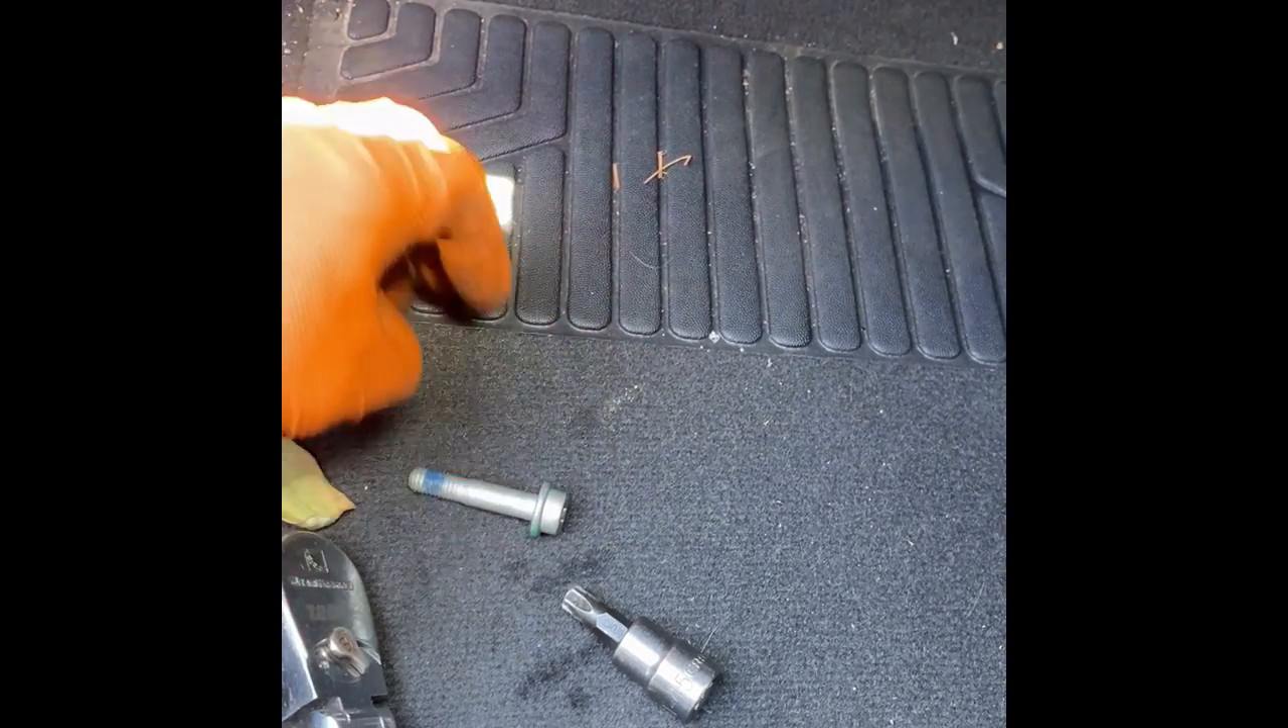Okay so i got the screw out it is a t45.